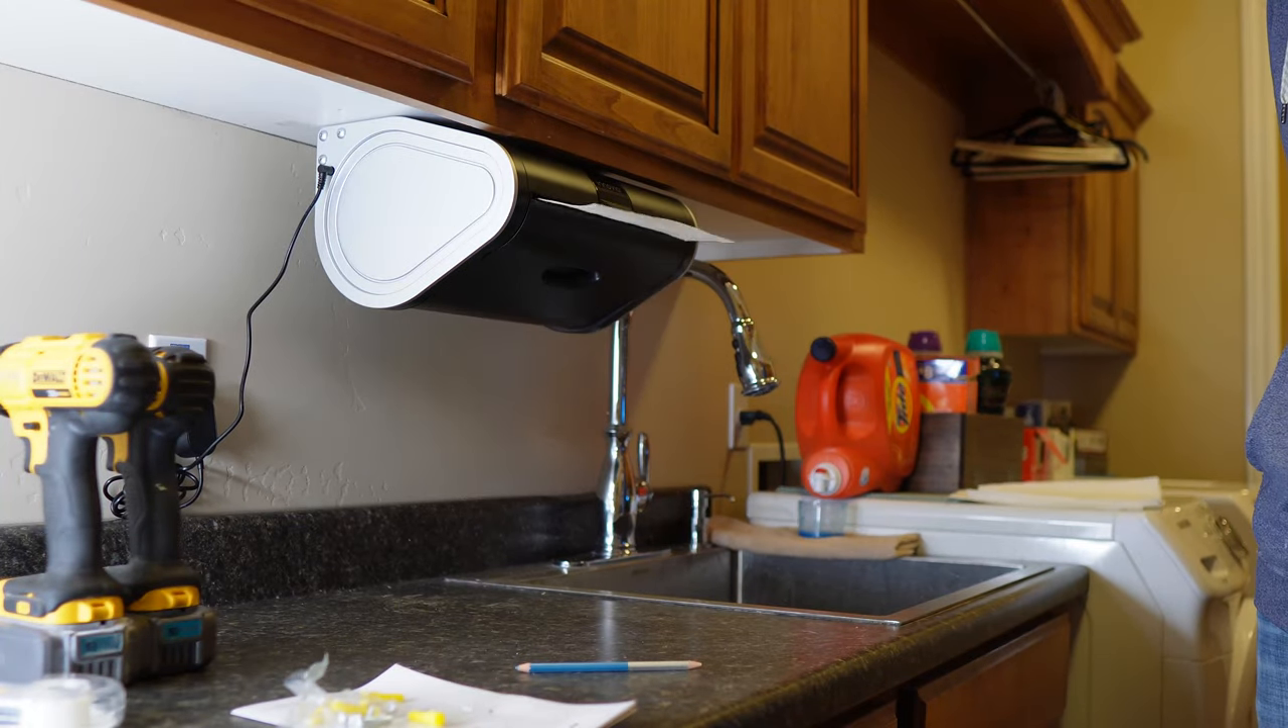The dispenser is mounted.